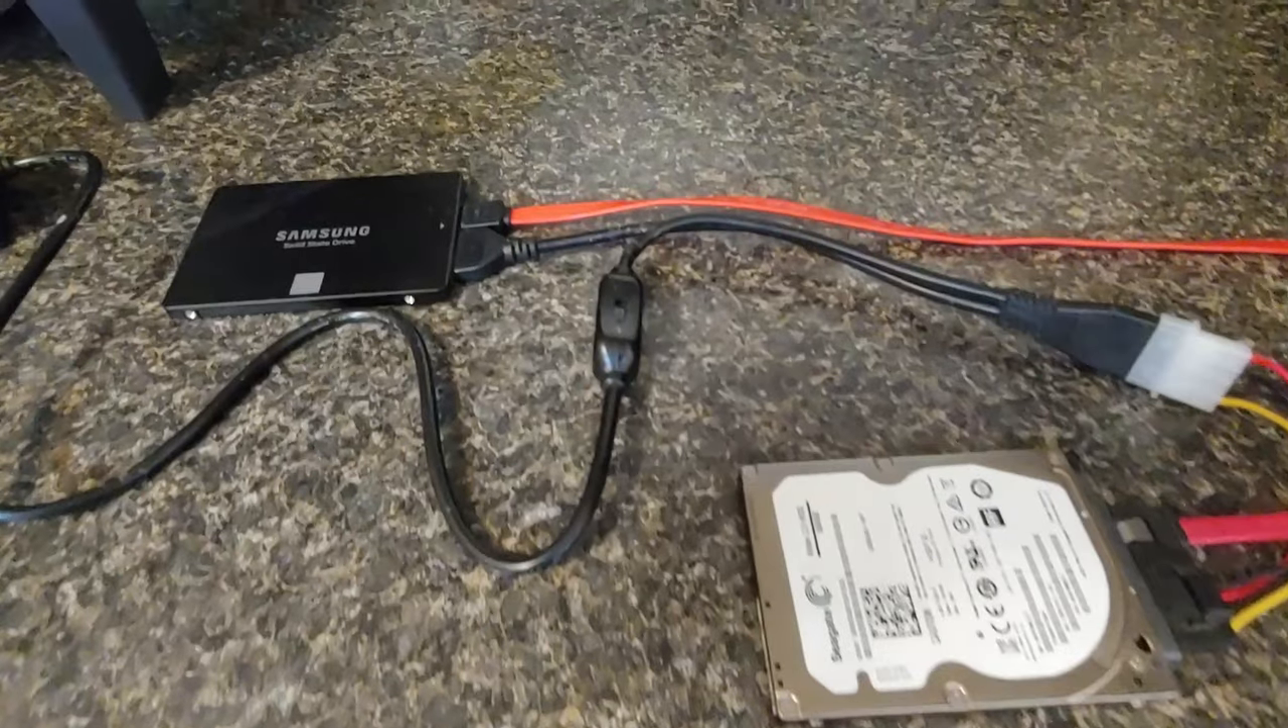We got our hard drives hooked up.